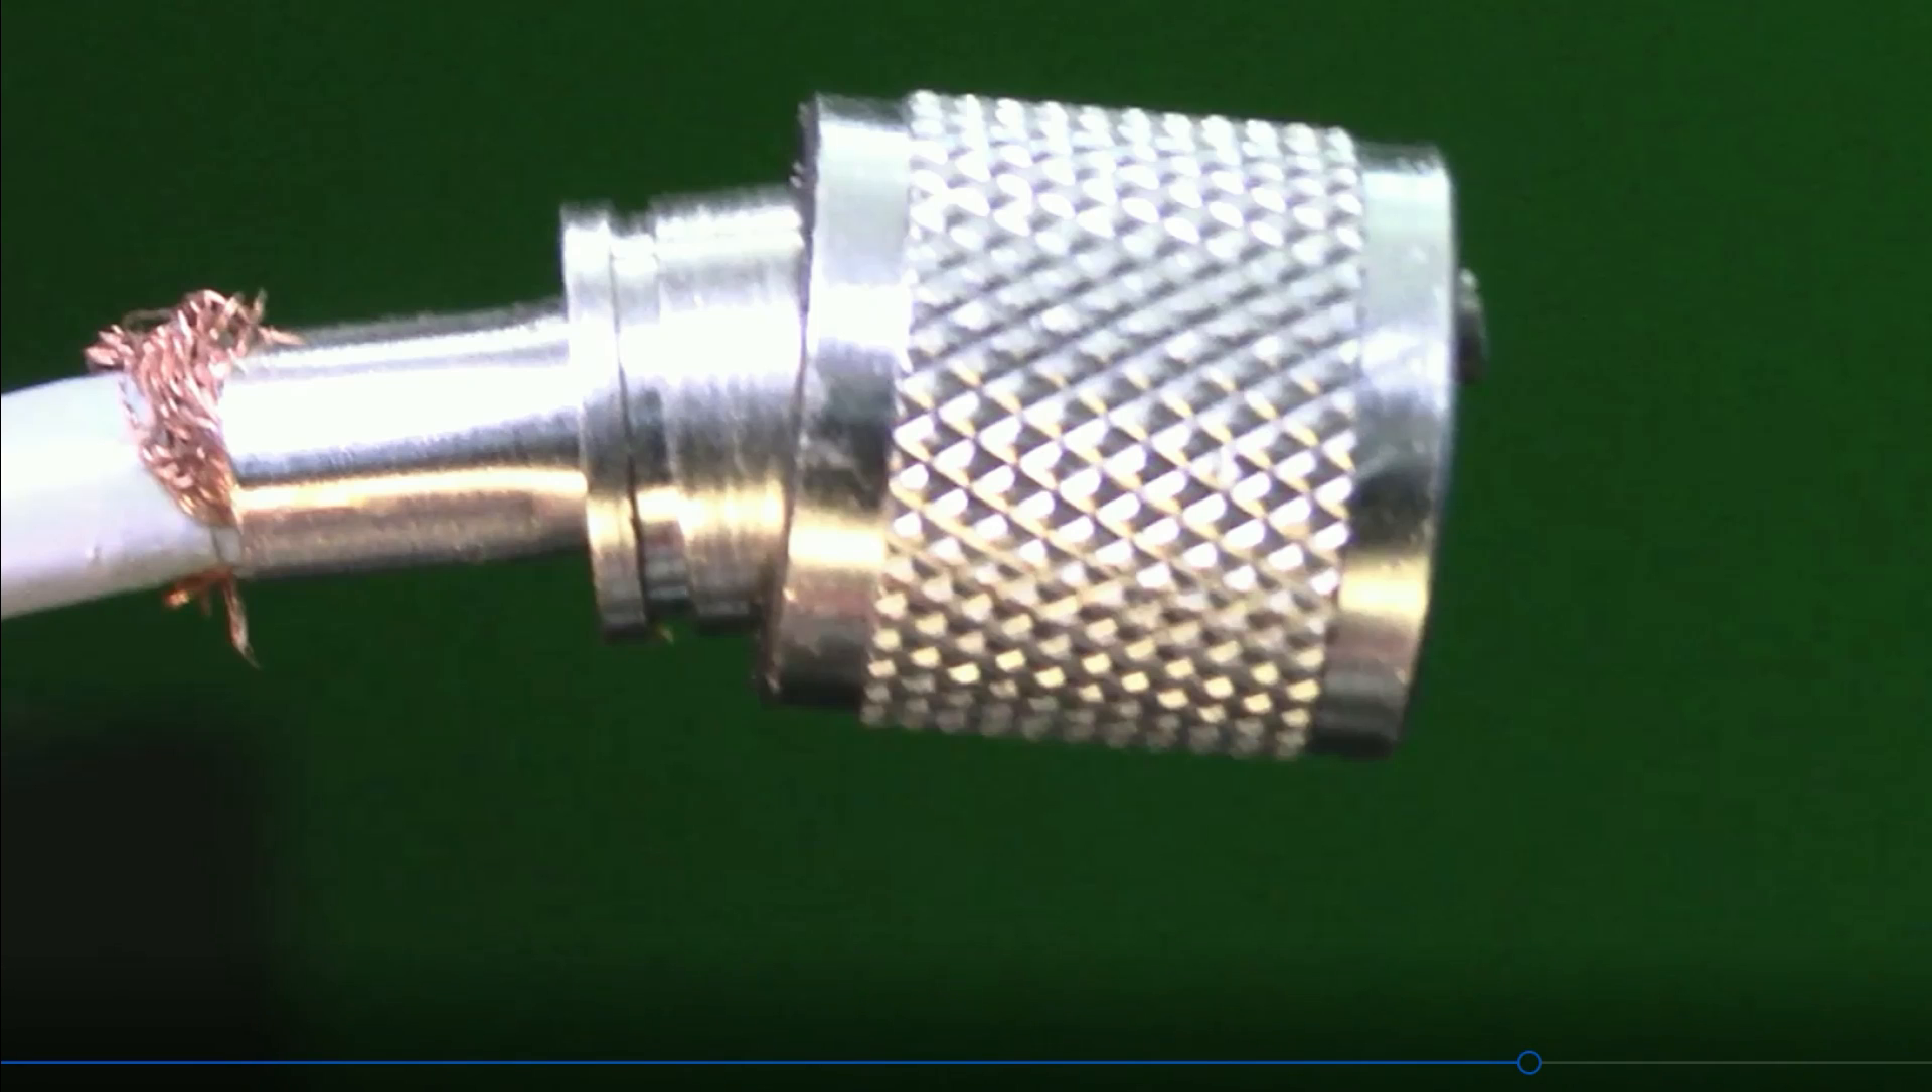You can see pretty clearly, despite my bad photography, that the shield is just sticking out.